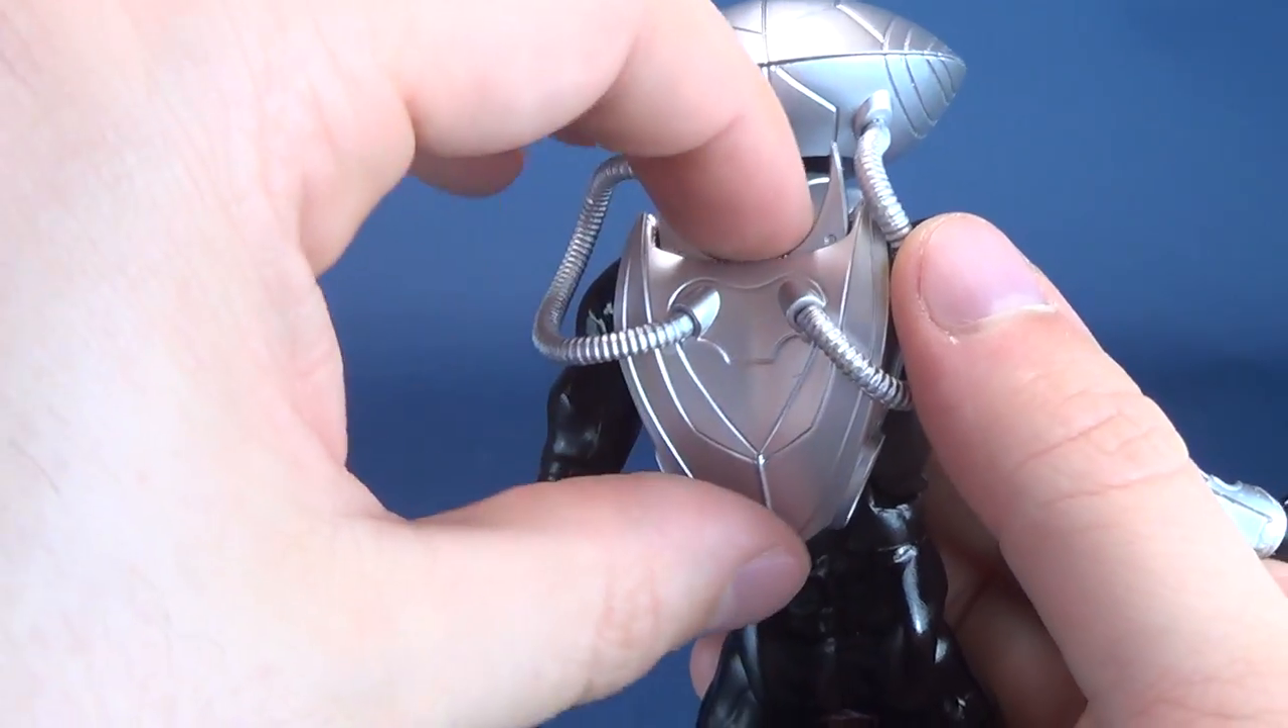Now, unfortunately, one thing that's going to come from this, you'll see that these two points are sticking up.